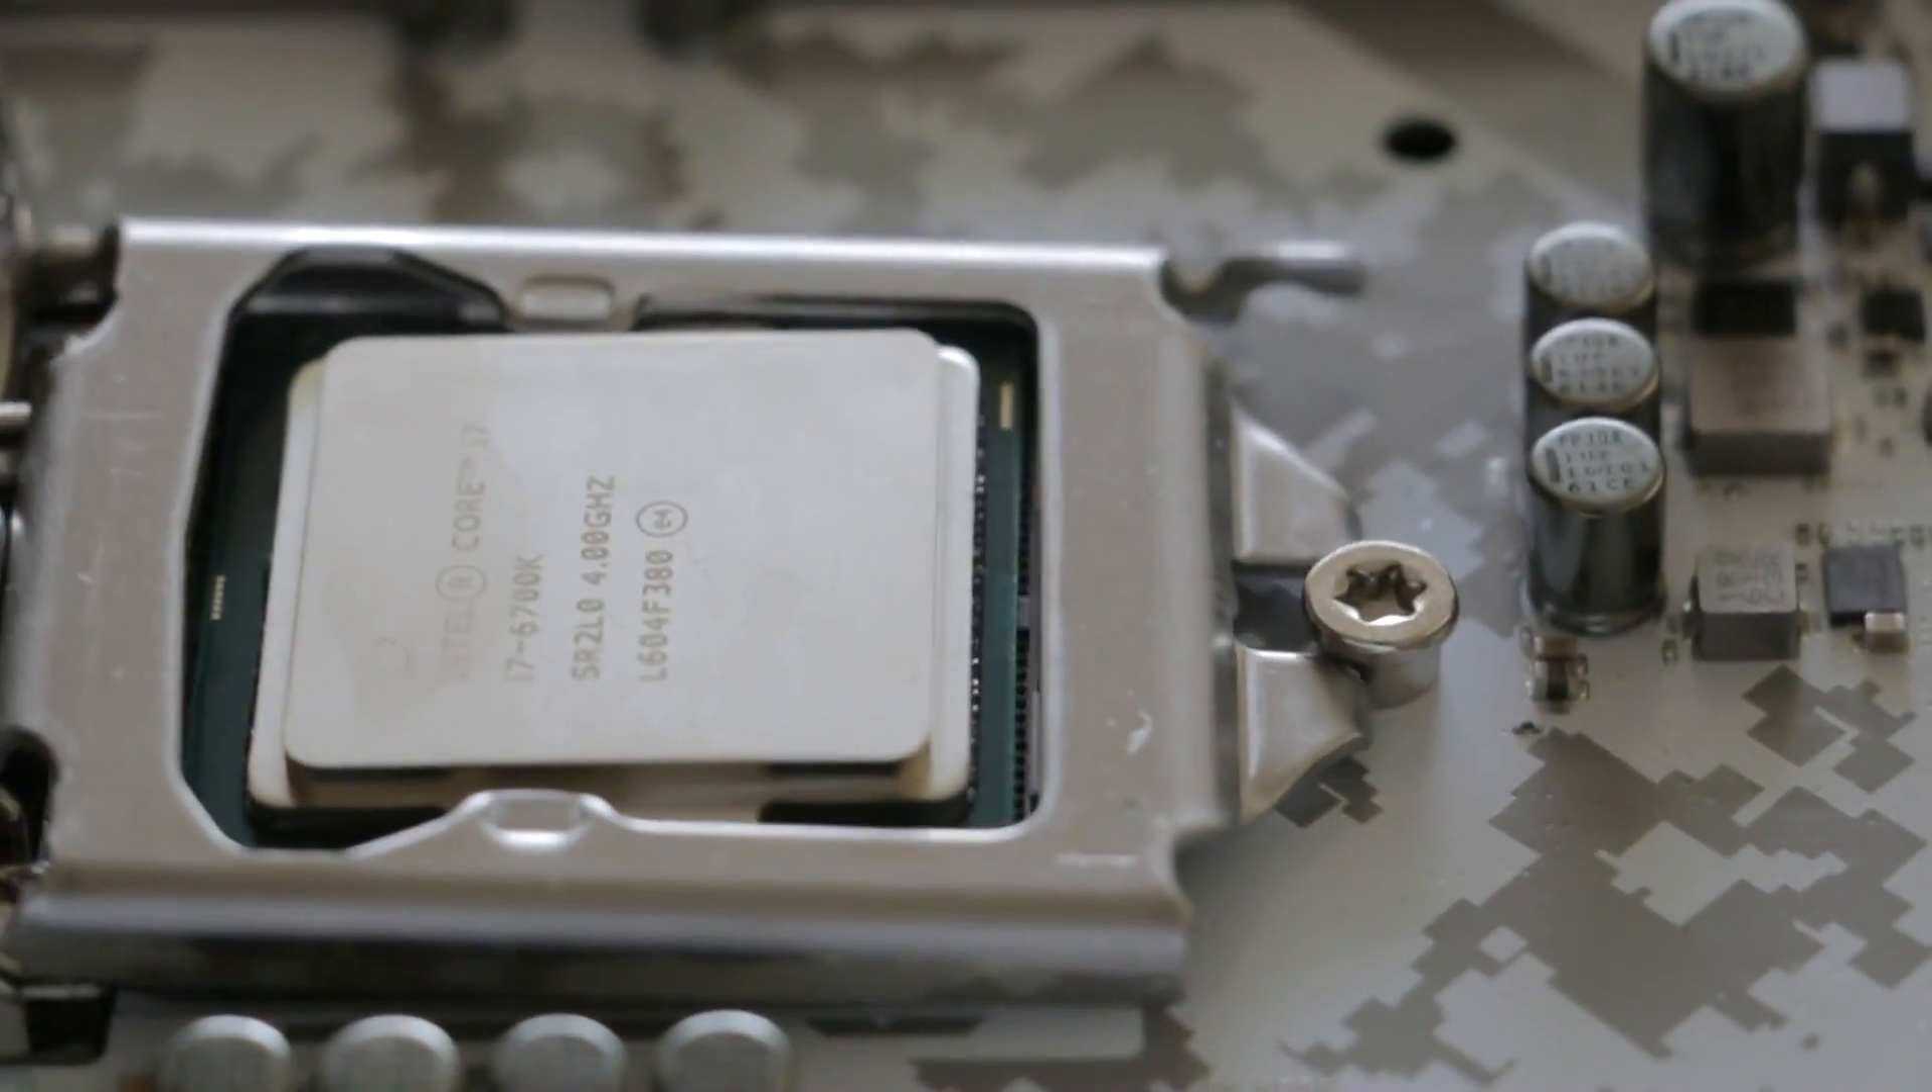Okay now that we have reinstalled our CPU hatch door screw I want to point something out.